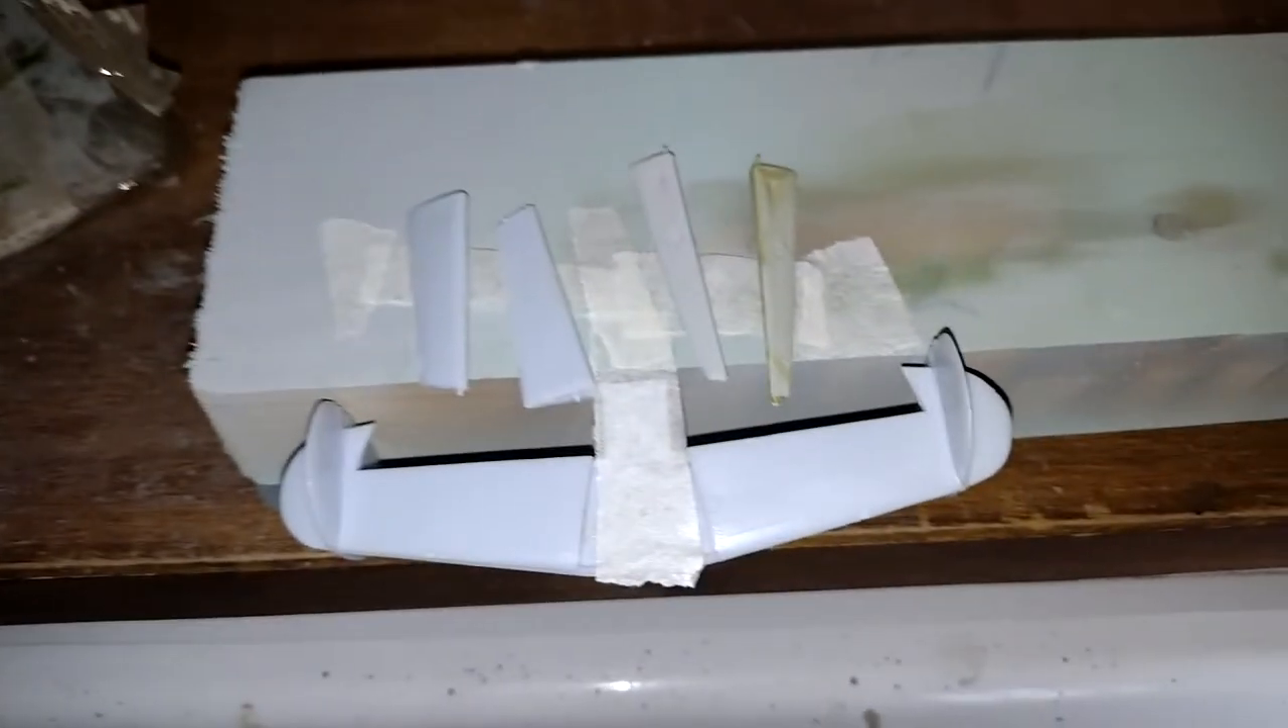I've turned the masking tape upside down, stuck the little flaps and ailerons on, and then I've stuck them down with some masking tape there.